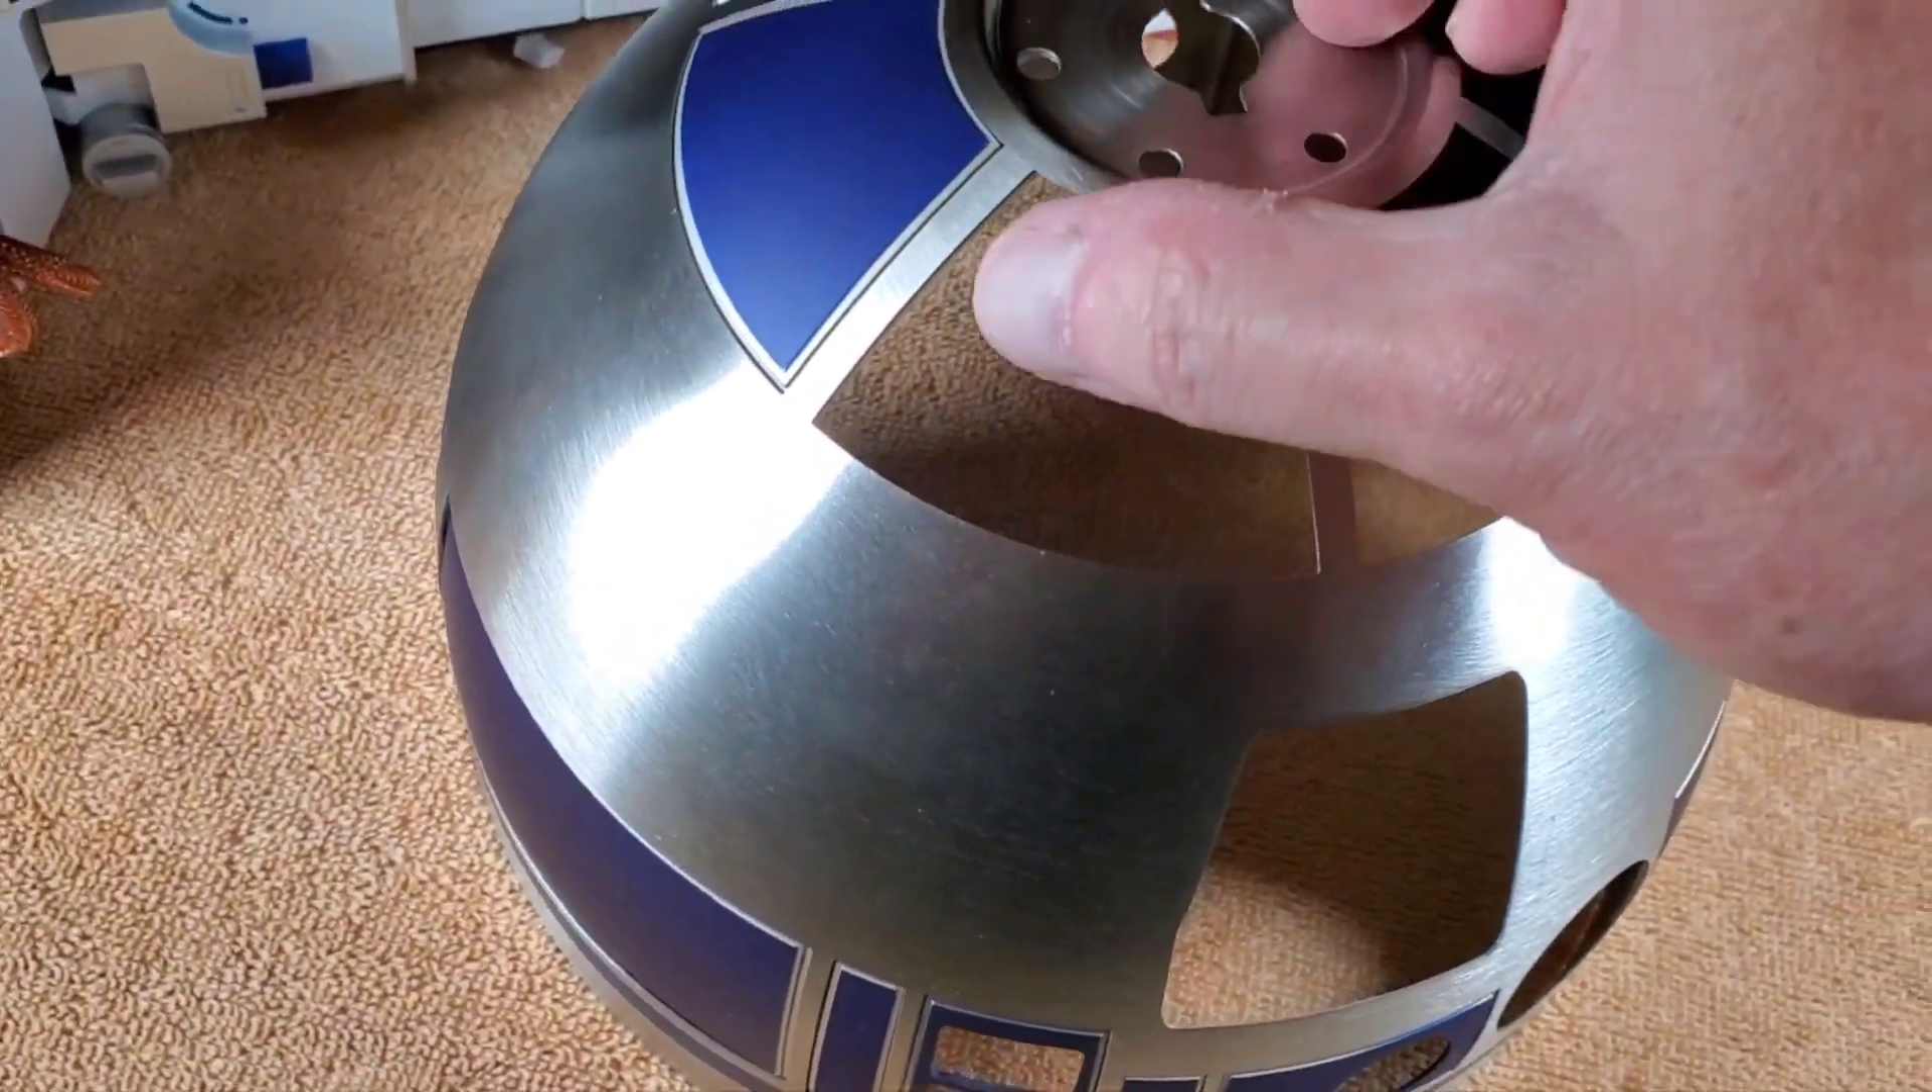We have almost all the panels on this thing now and the only thing we have to fill in are these ones which i'm guessing will be on the next set of parts.